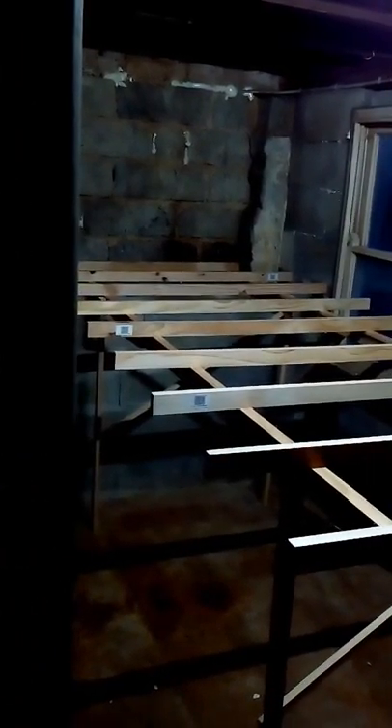We've got preliminary bench work in place.